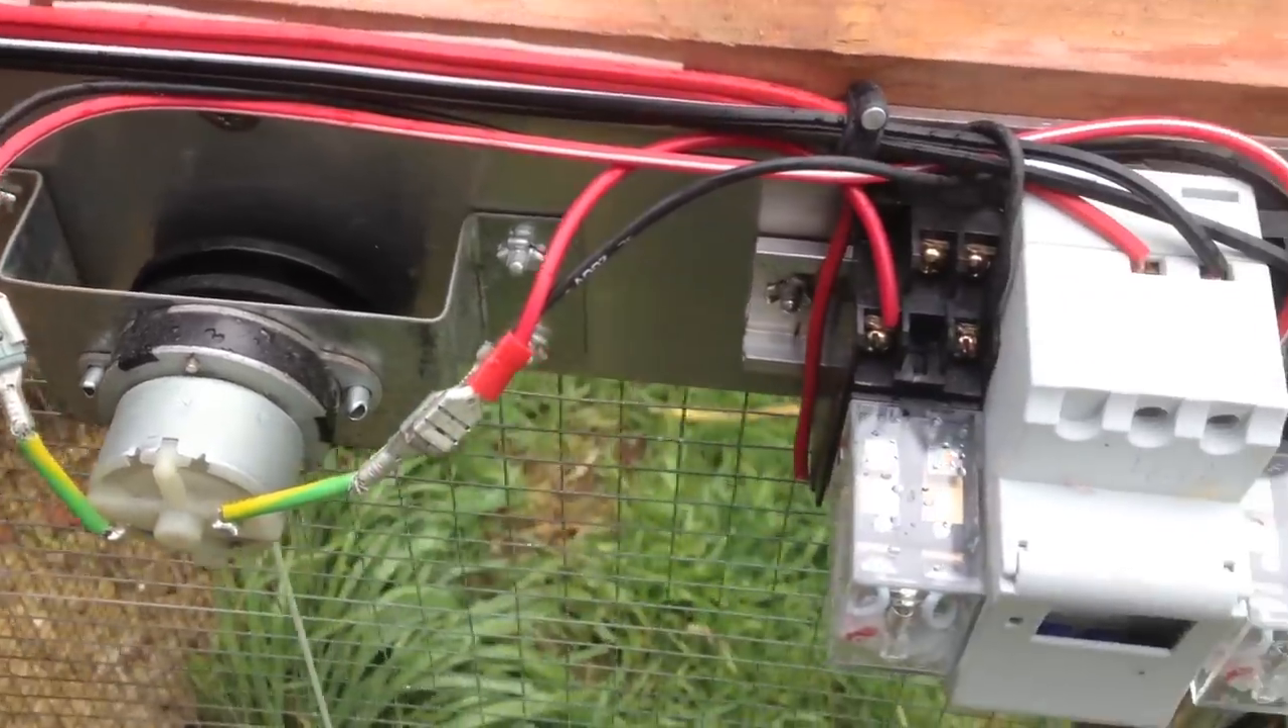Ok guys so here's the finished product, as we go up to the top we can see the motor assembly here, it's all fixed, secured and wired in.